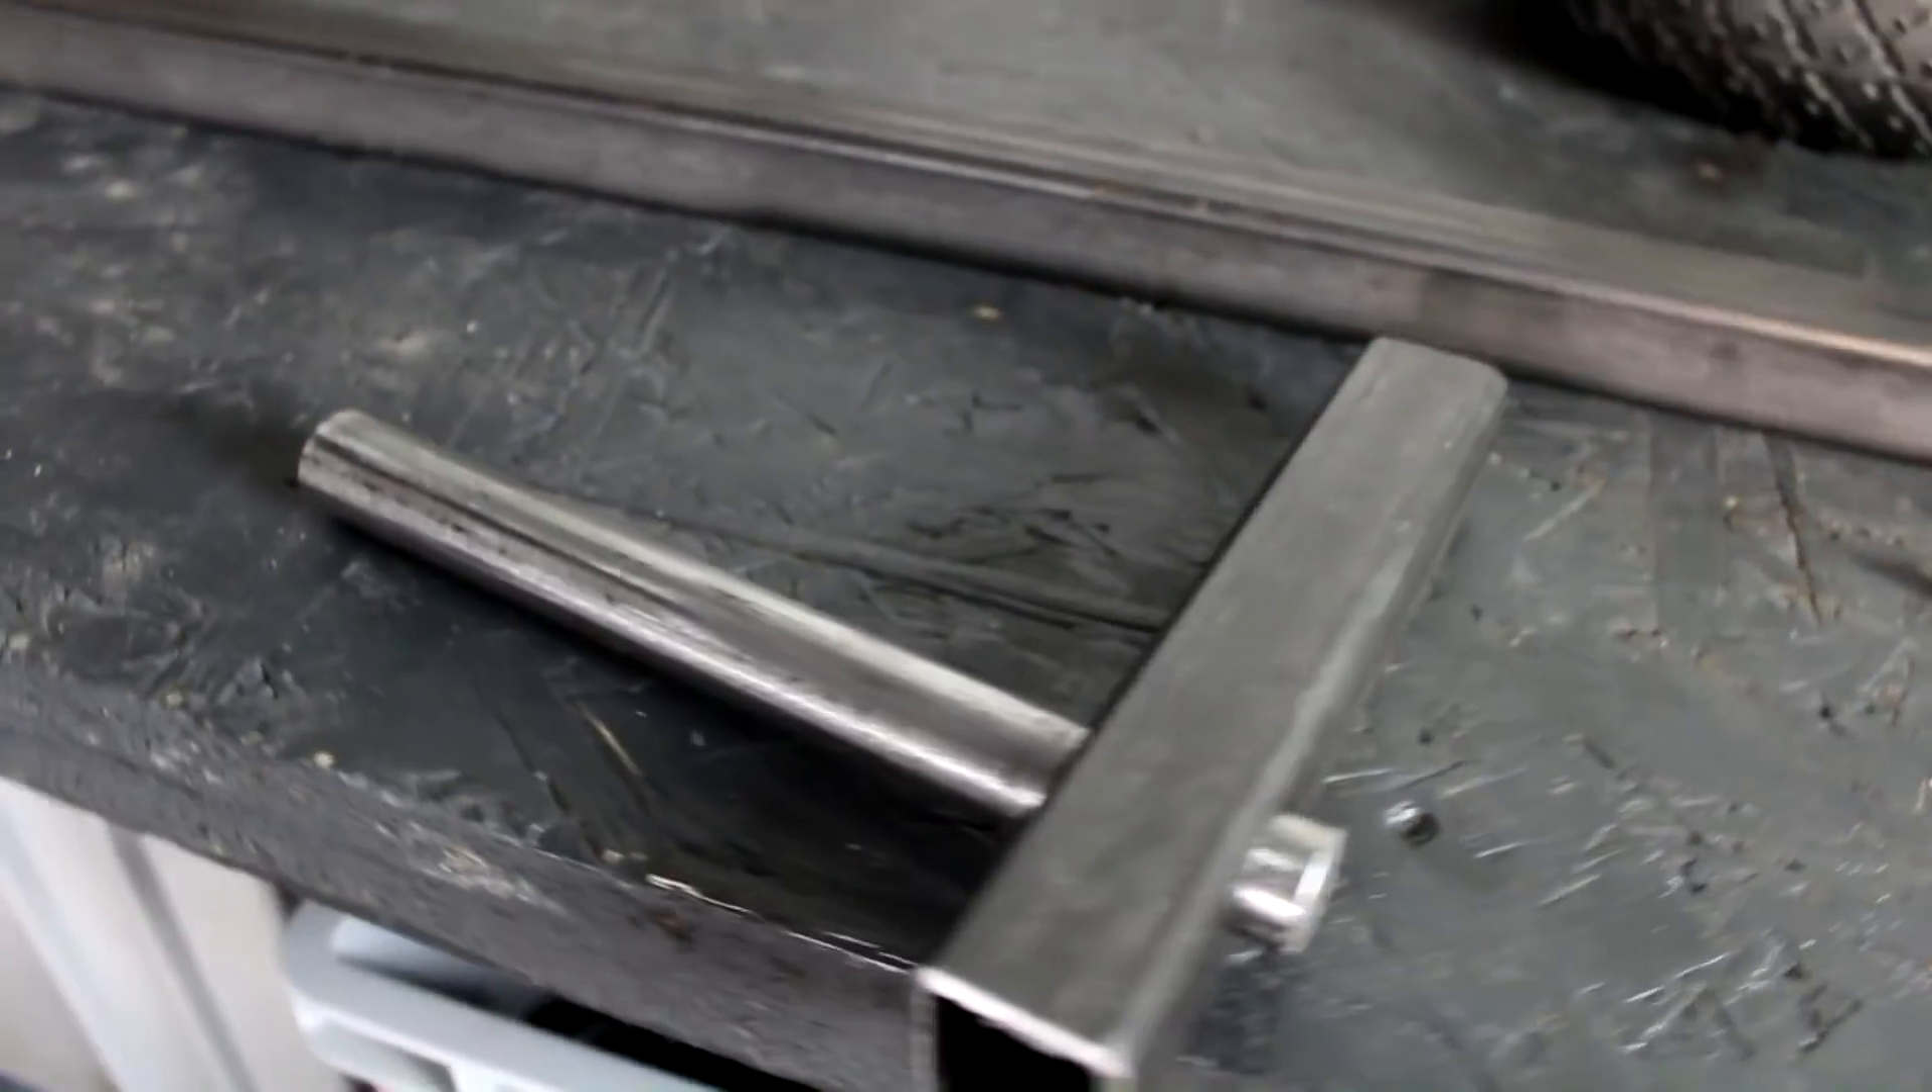And this rod that will act as an axle is inserted.